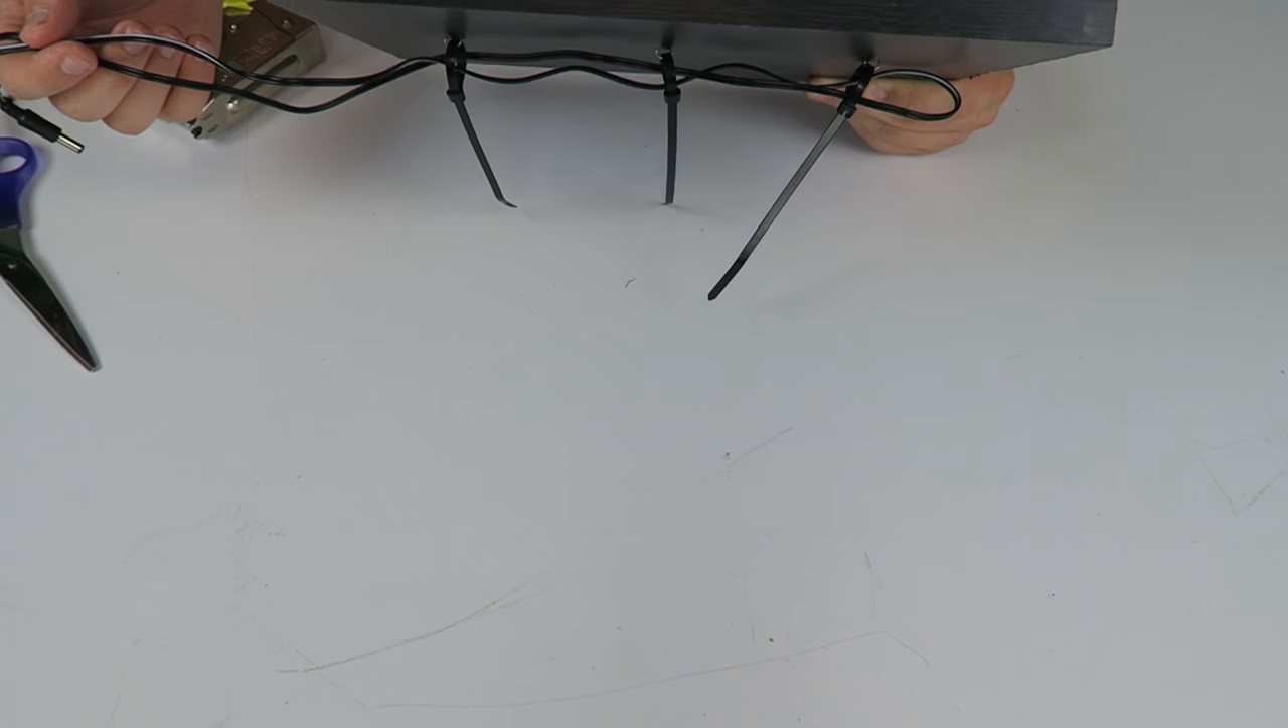So now our cable is set, and it's running through, and you don't even see it unless you really, really look underneath.